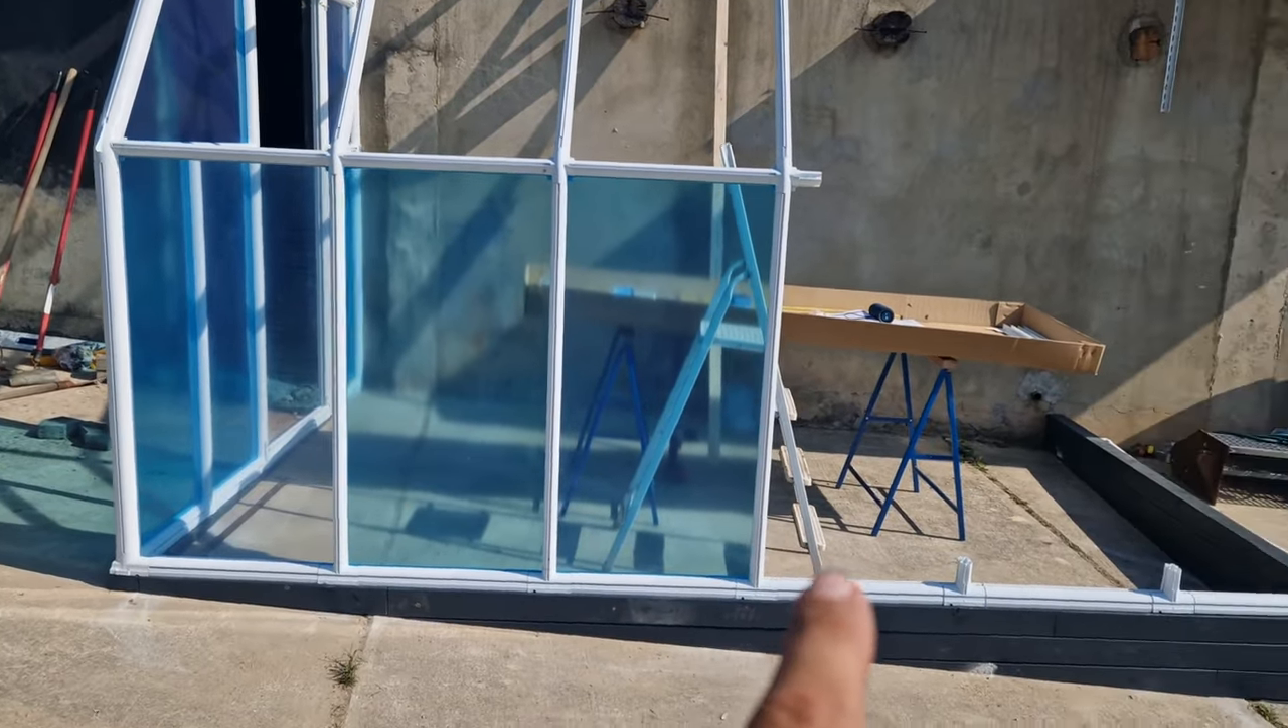So, we're three panels in. There's three panels to go on this side.